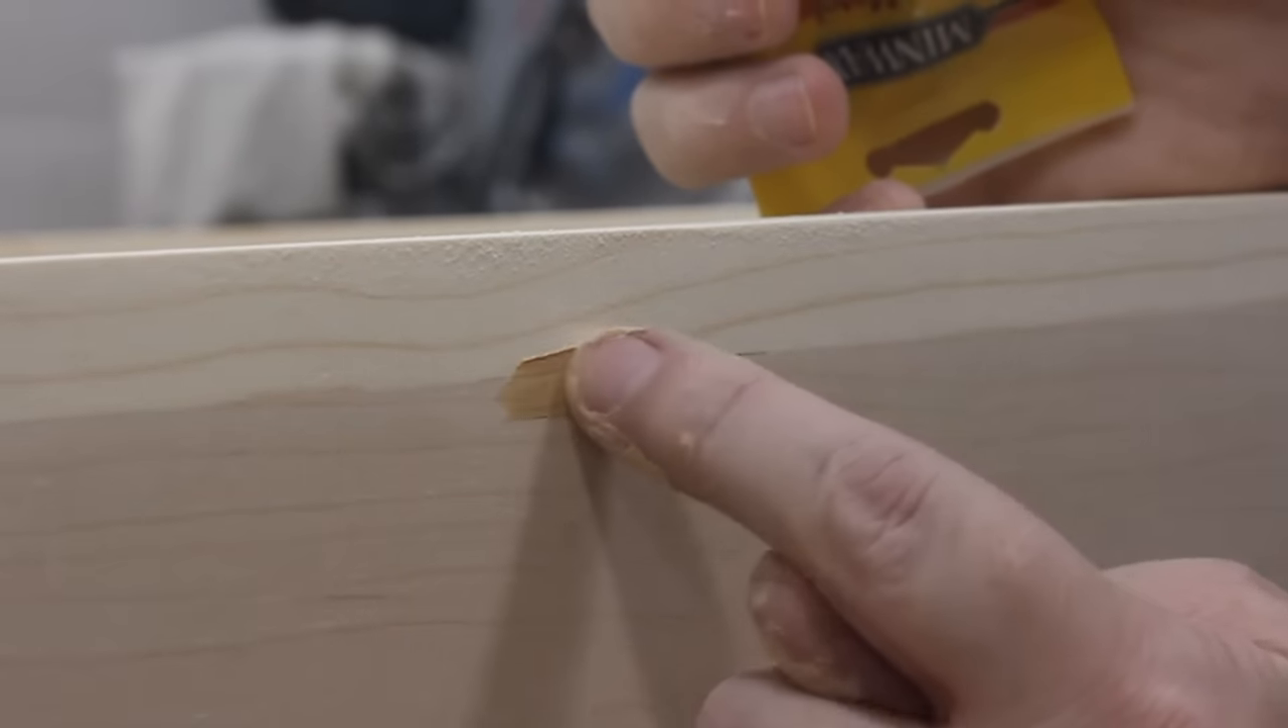I gave everything a good sanding, but that revealed a couple little gaps in some spaces.